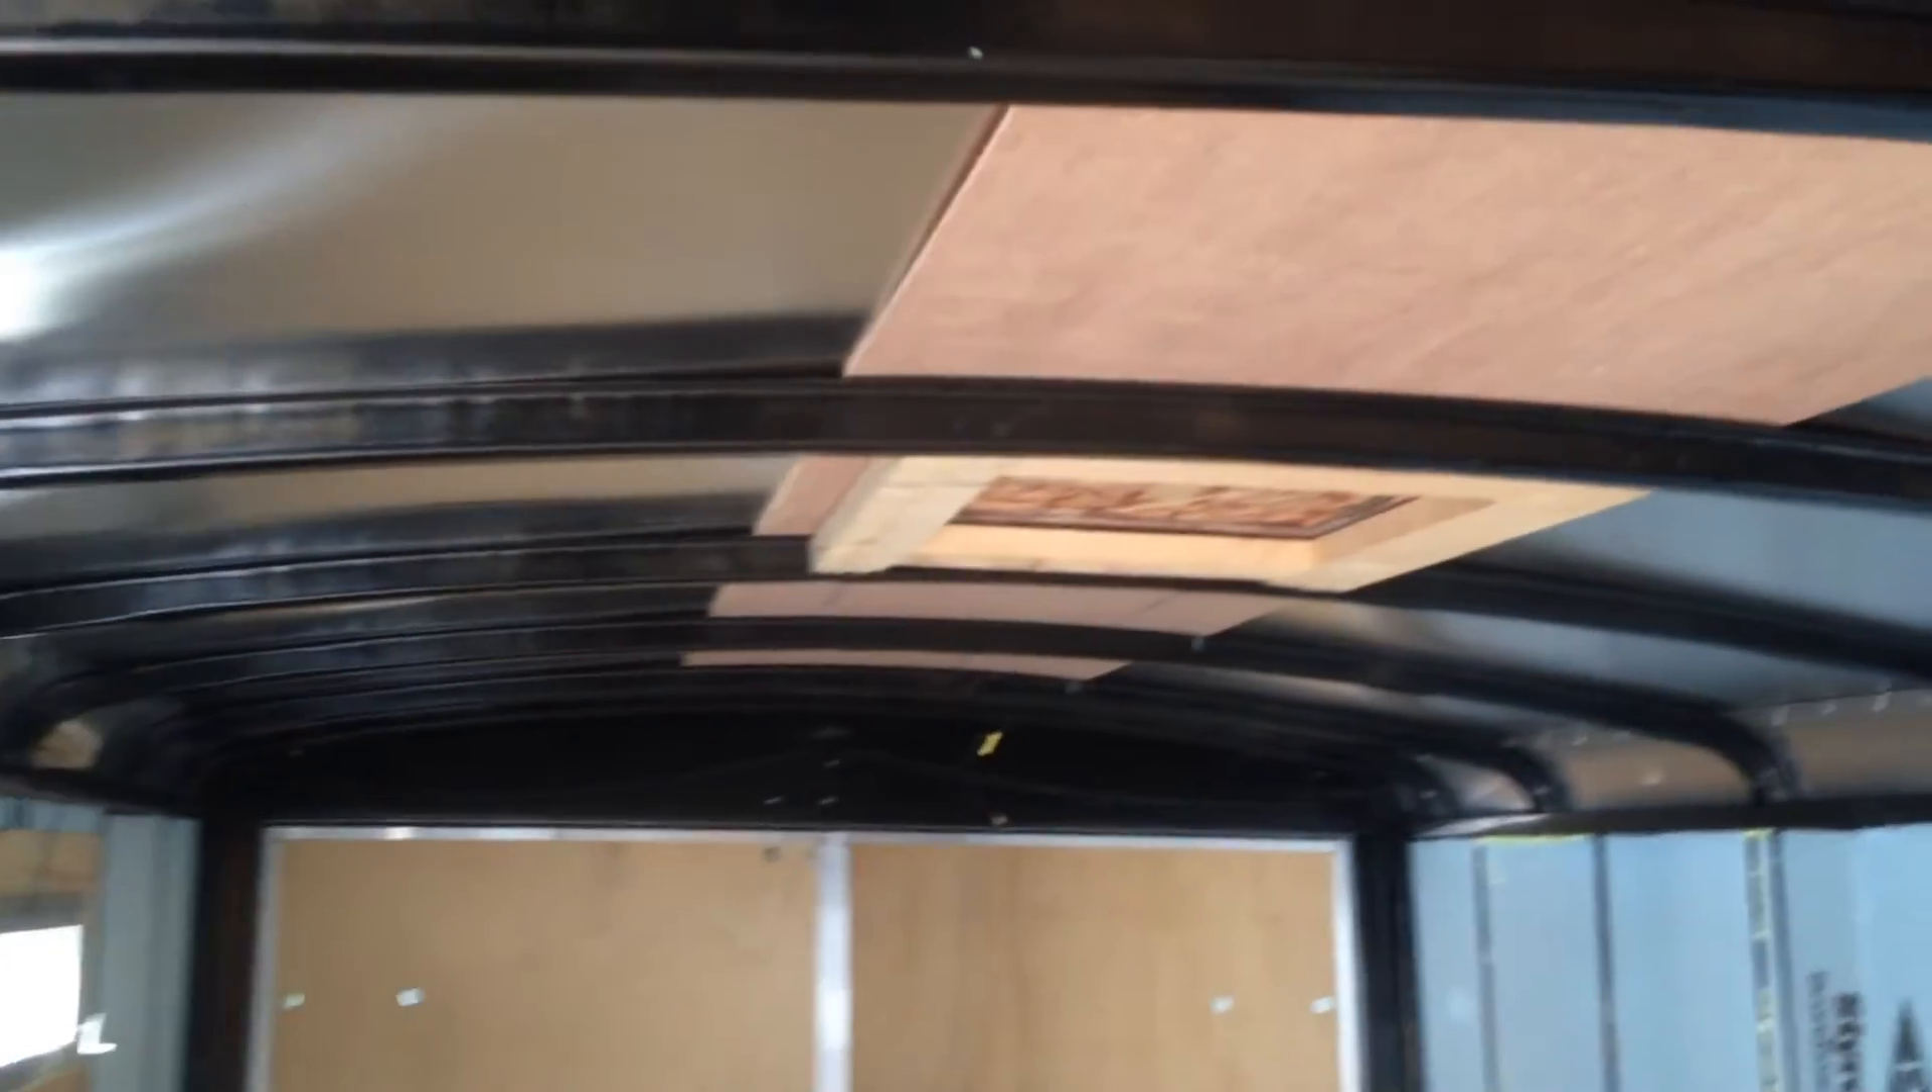So I haven't insulated the ceiling yet.